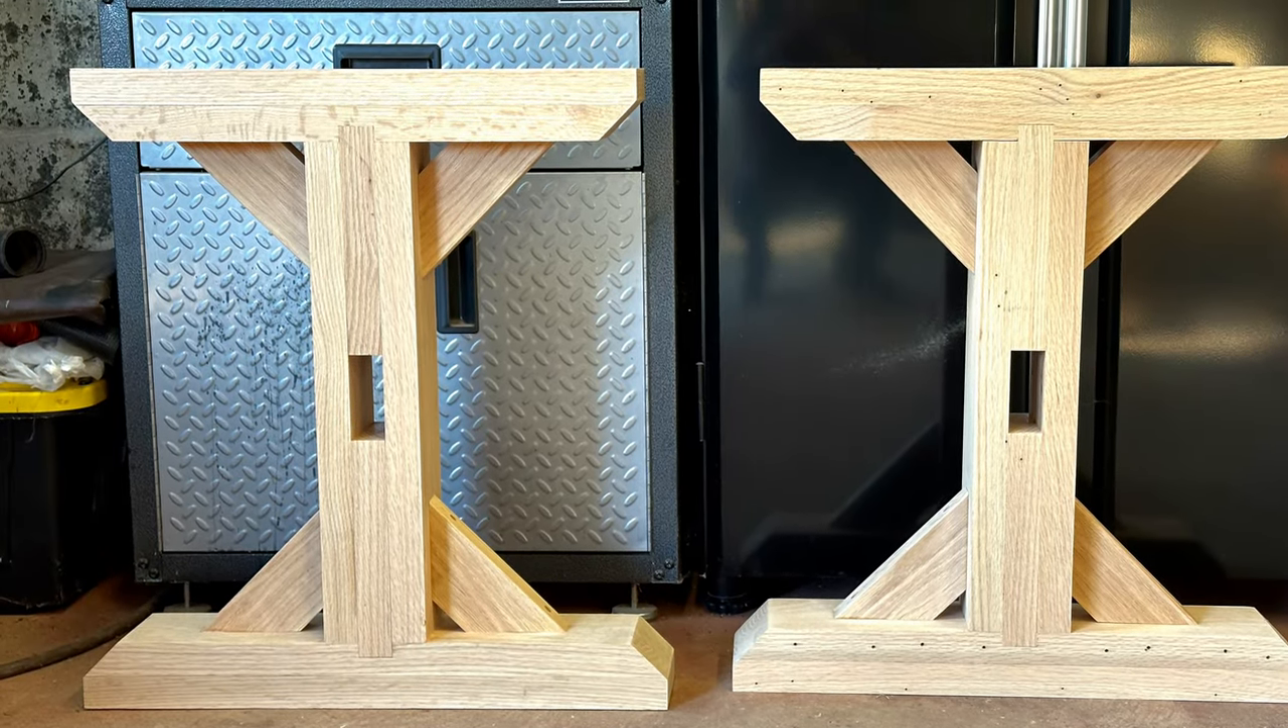The crossmember supports are all installed and here's the final result.